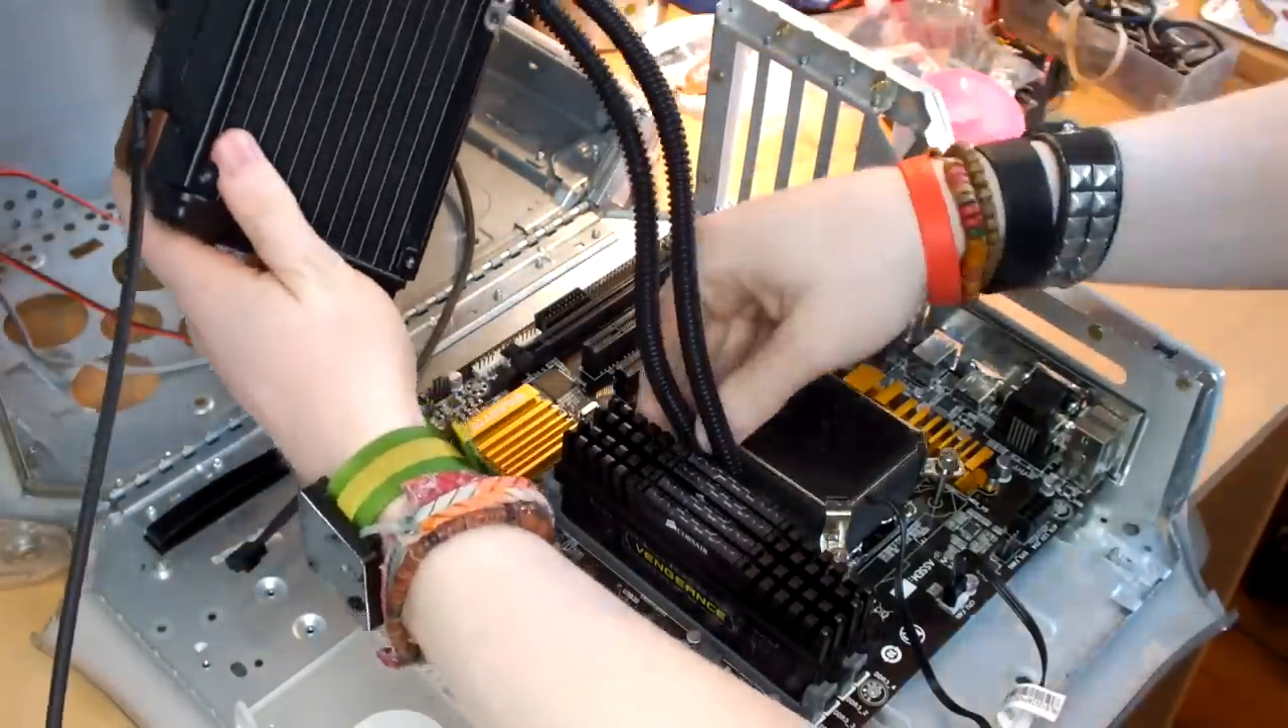Now, of course, because we have a radiator dangling off the board, it is pretty much essential to get that properly mounted.